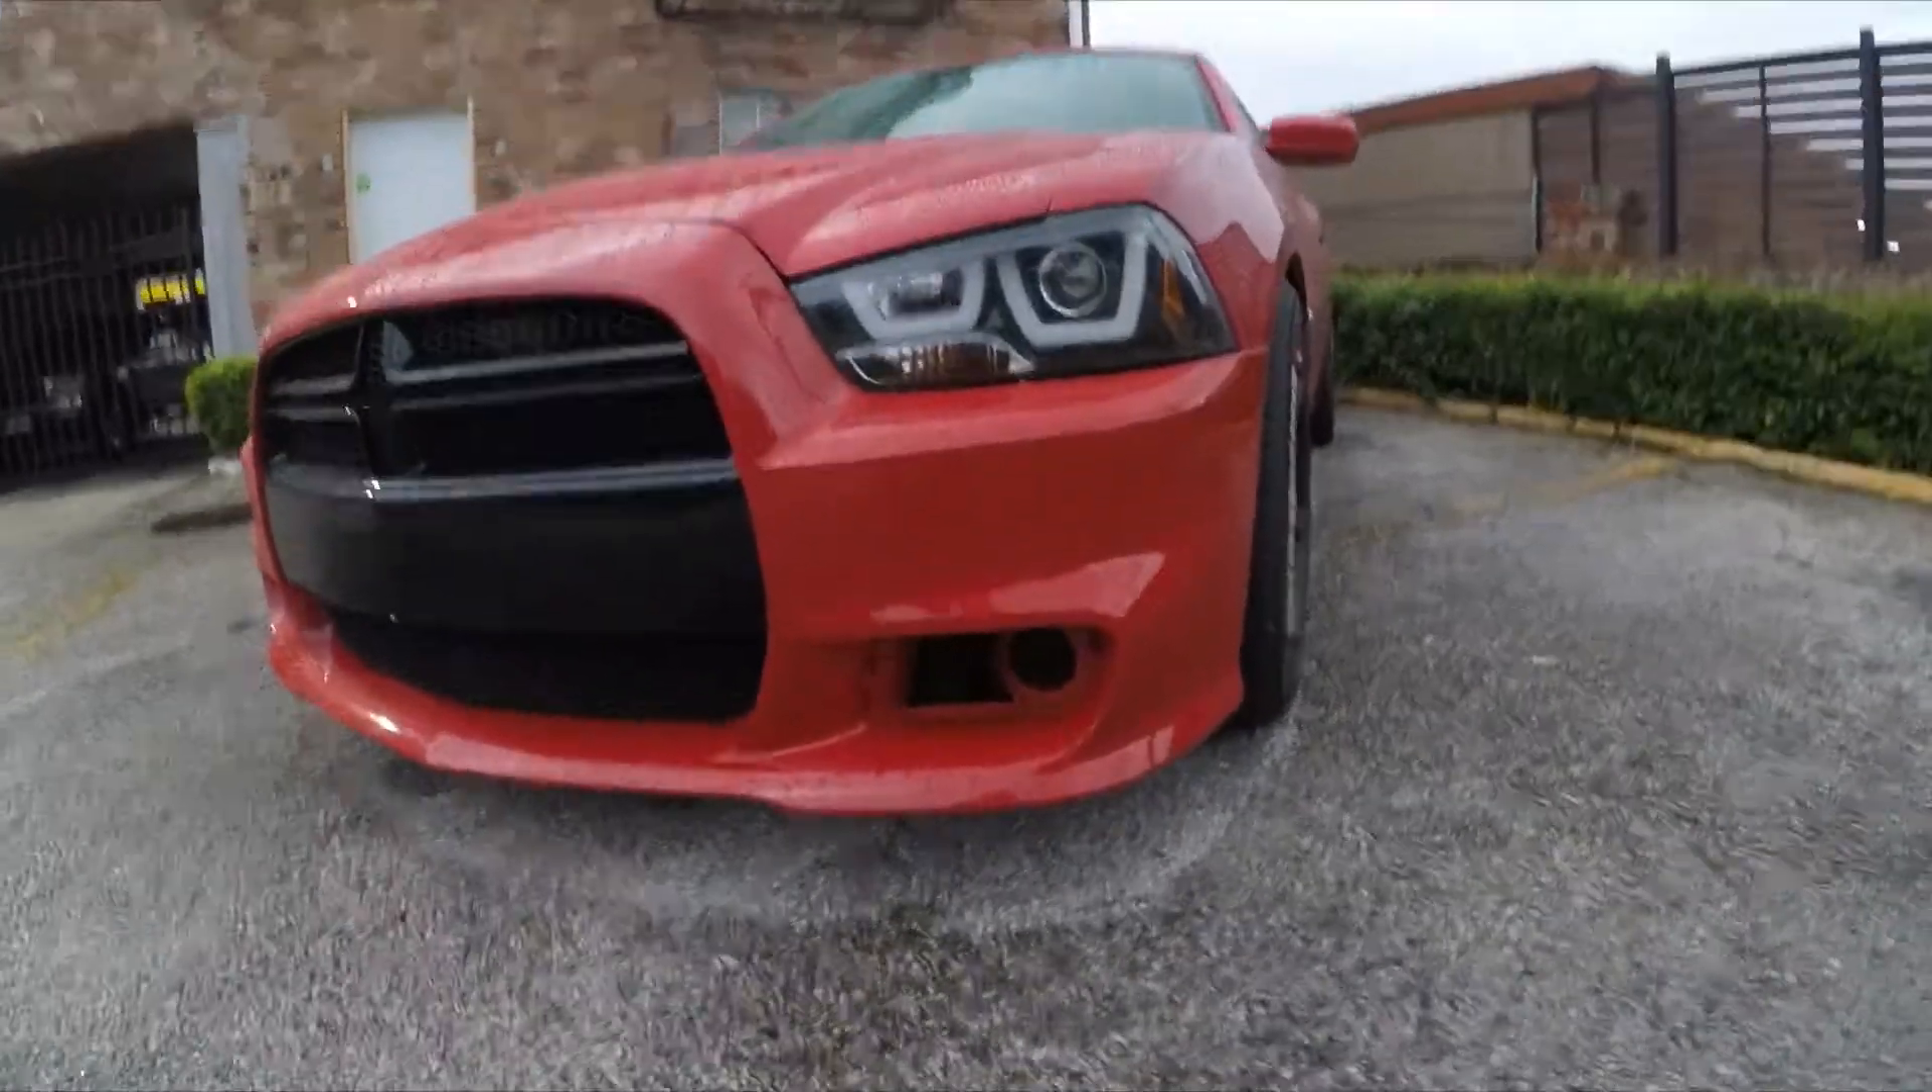I changed the front bumper to the SRT I still don't have my fog lights yet.